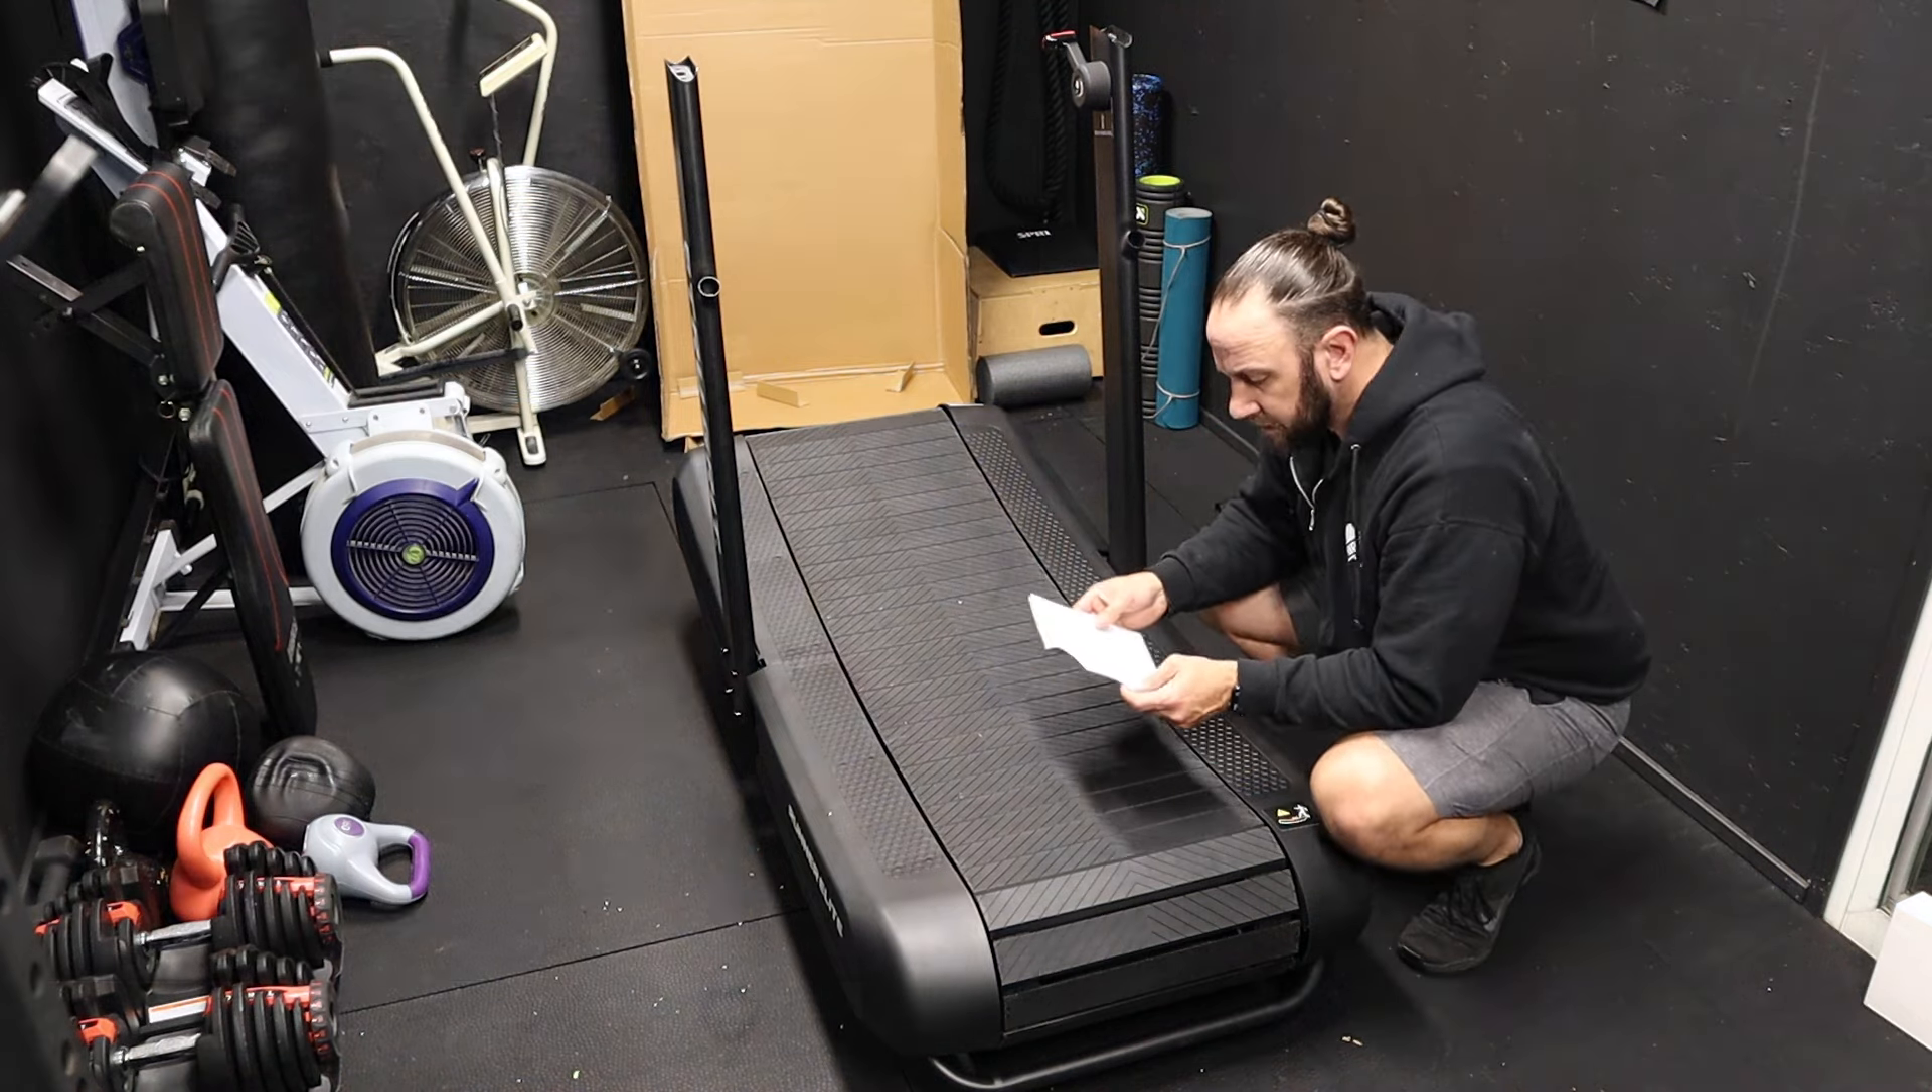Now we got the uprights in.